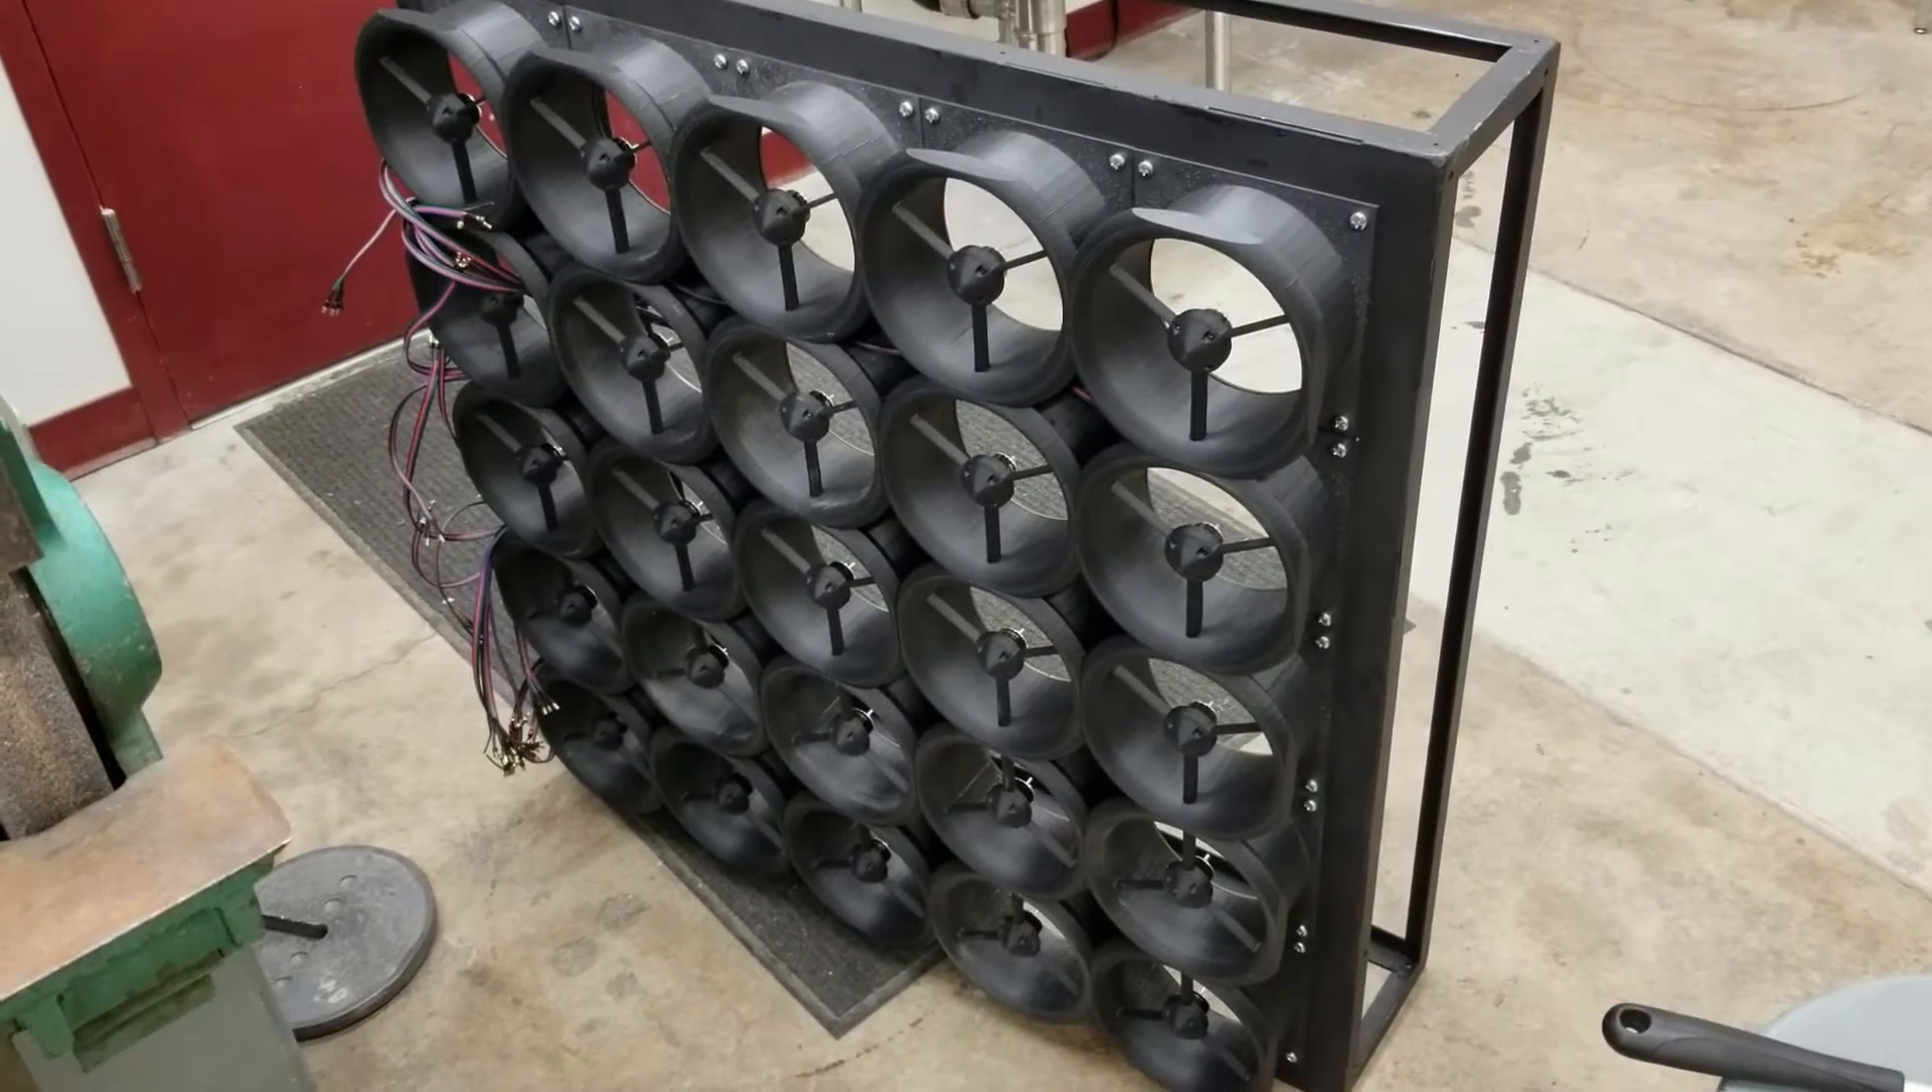The fan shrouds have been added to the mixing chamber and are looking good.